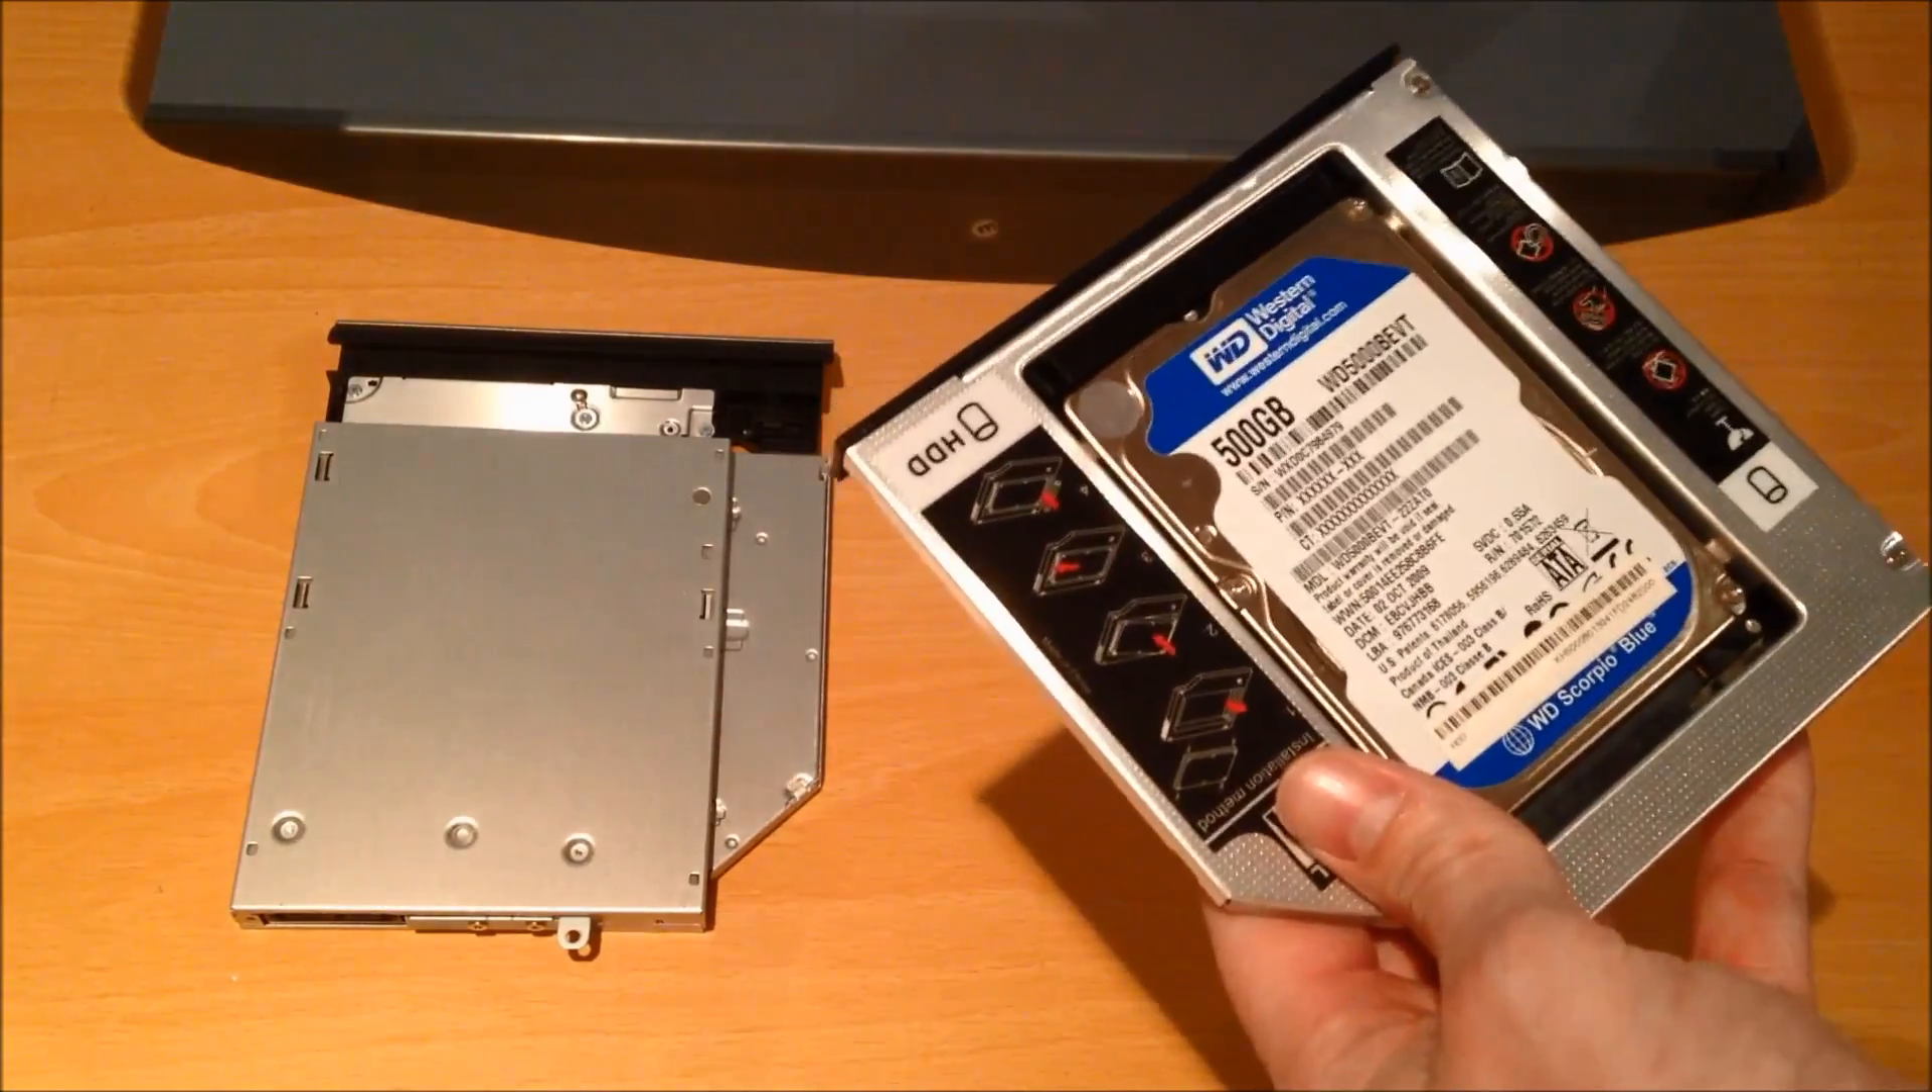I'm just going to pop that hard drive in there just now just like that and that's a pretty good fit.